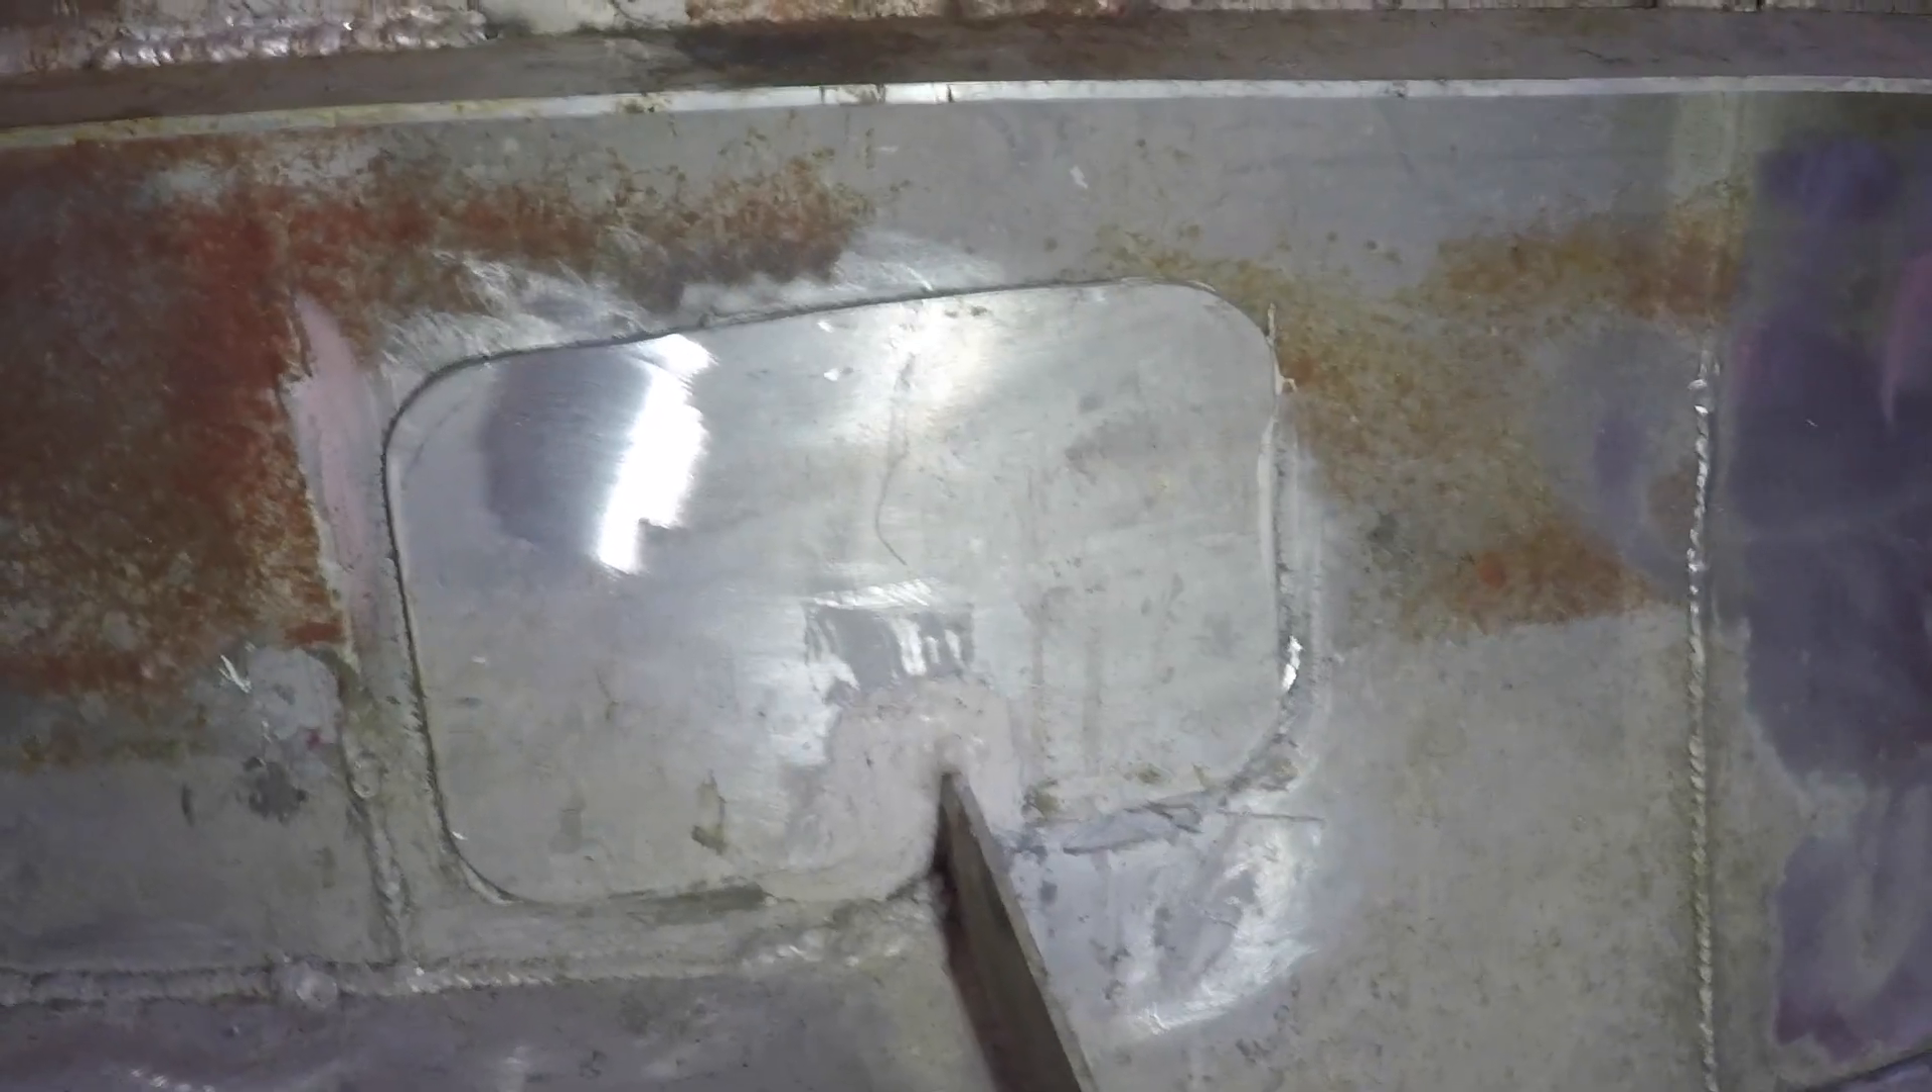Now, as an aside, on this side, you'll see this plate that I've put on. I put that on a year ago.